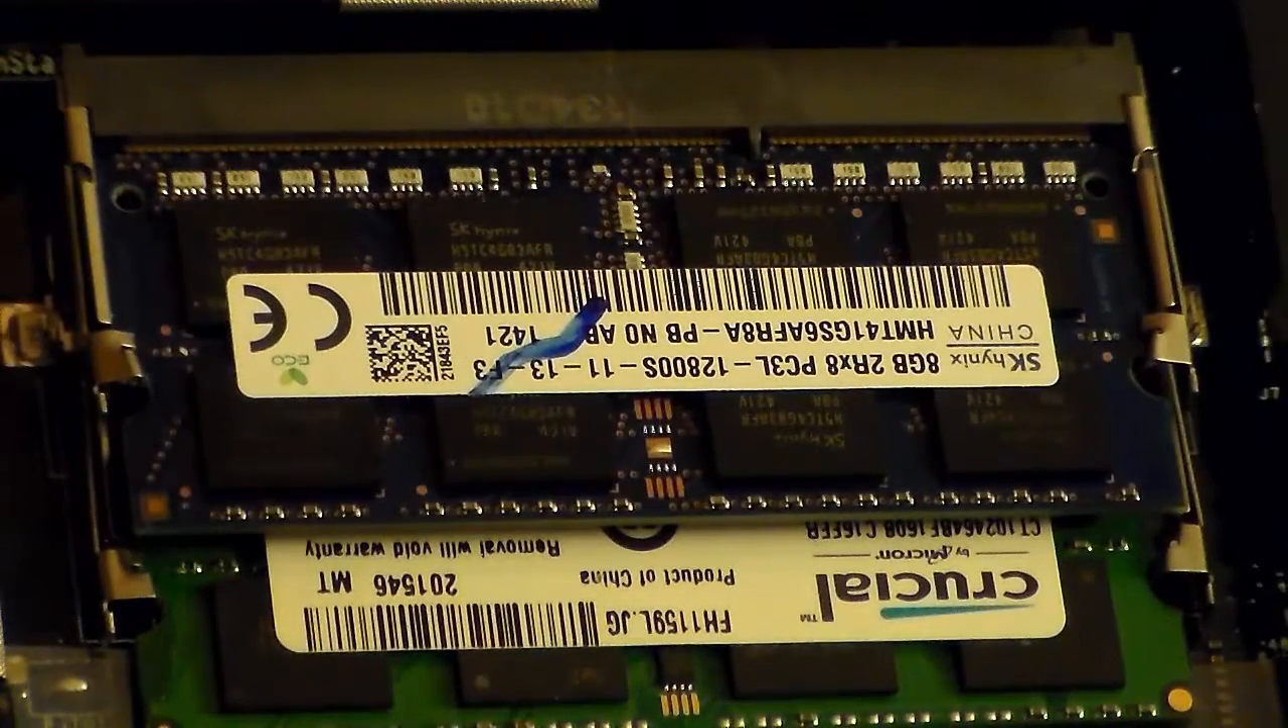That RAM is back in my computer.